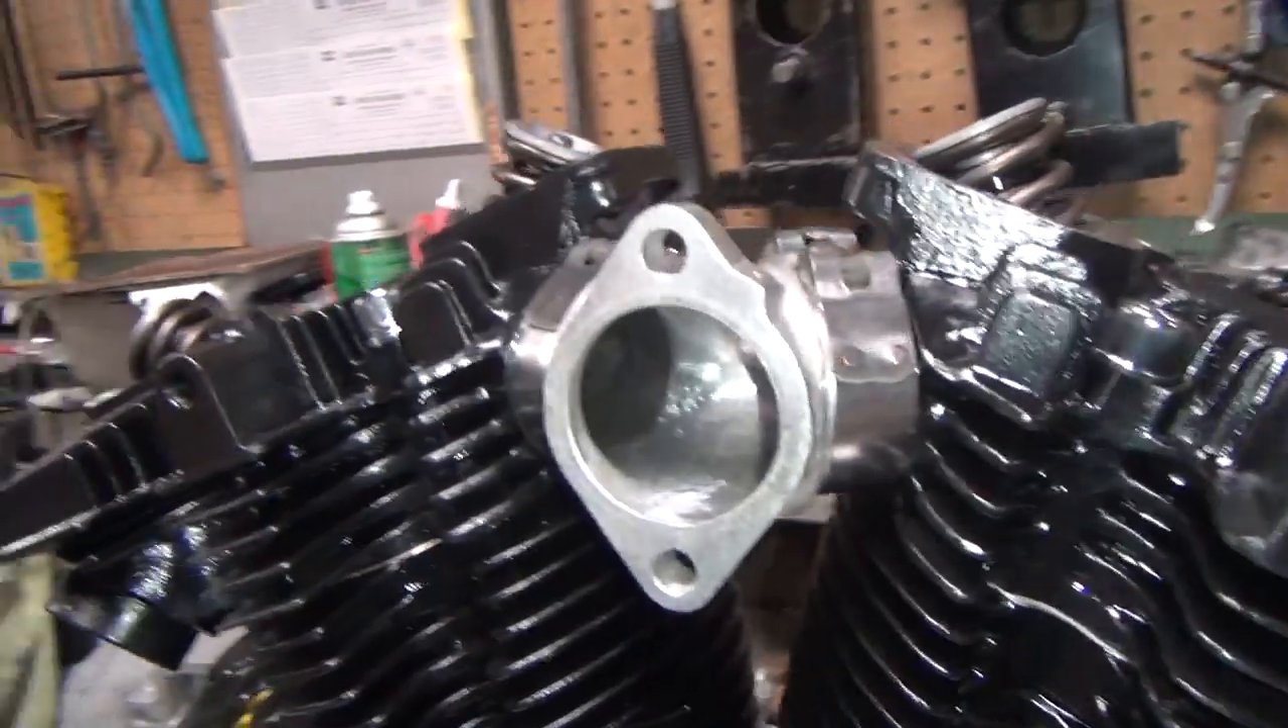That's got good torque. Okay, so the manifold is on there.